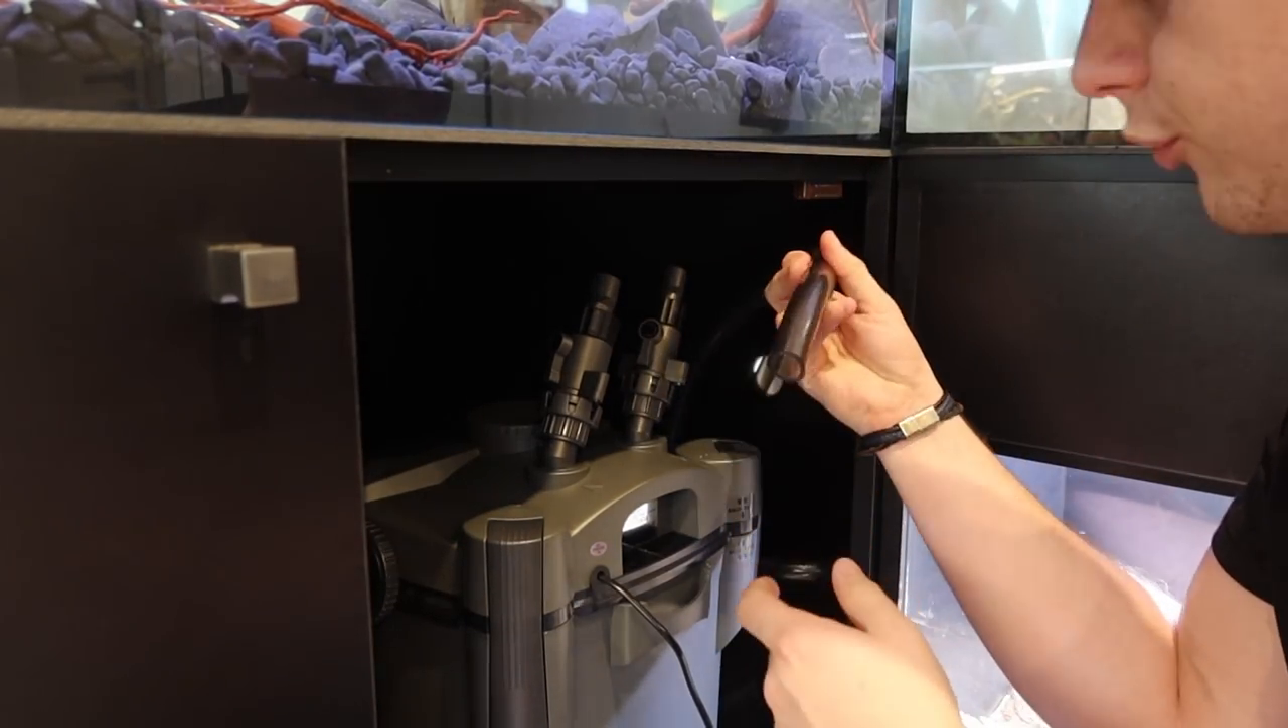Maintenant qu'on a le filtre dans le meuble on n'a plus qu'à brancher du coup l'évacuation.